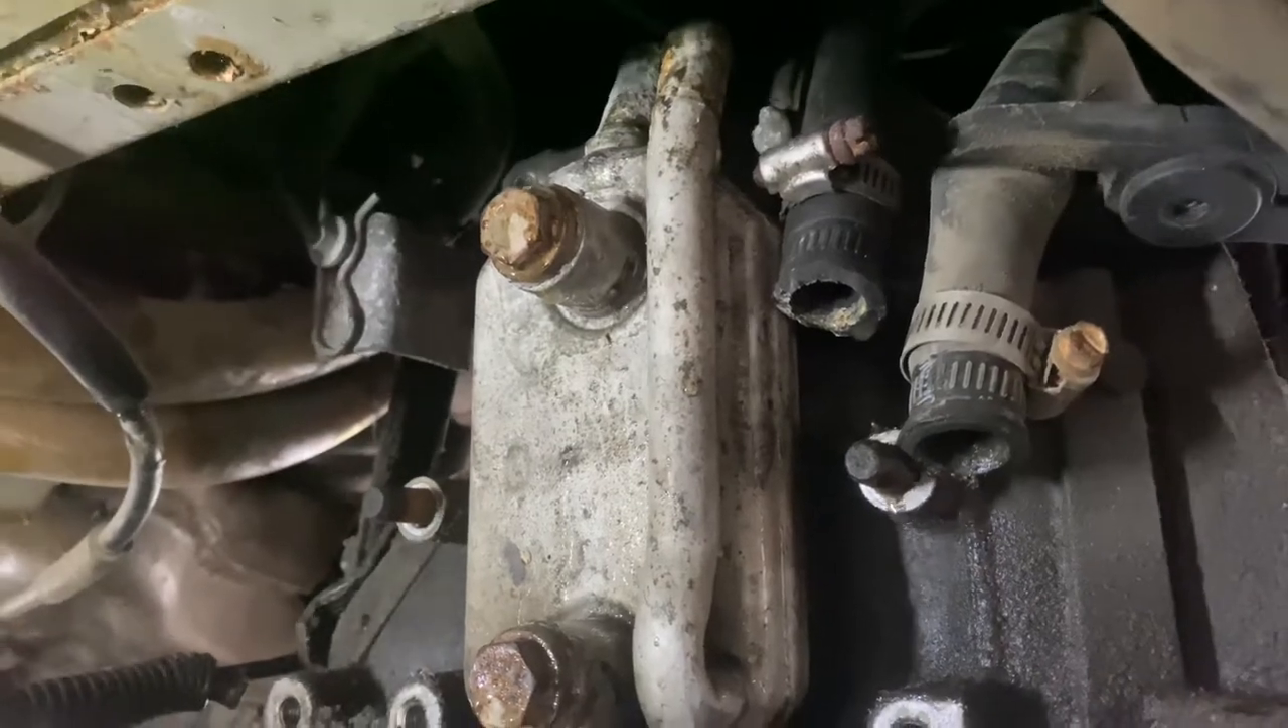So both hoses are off now.